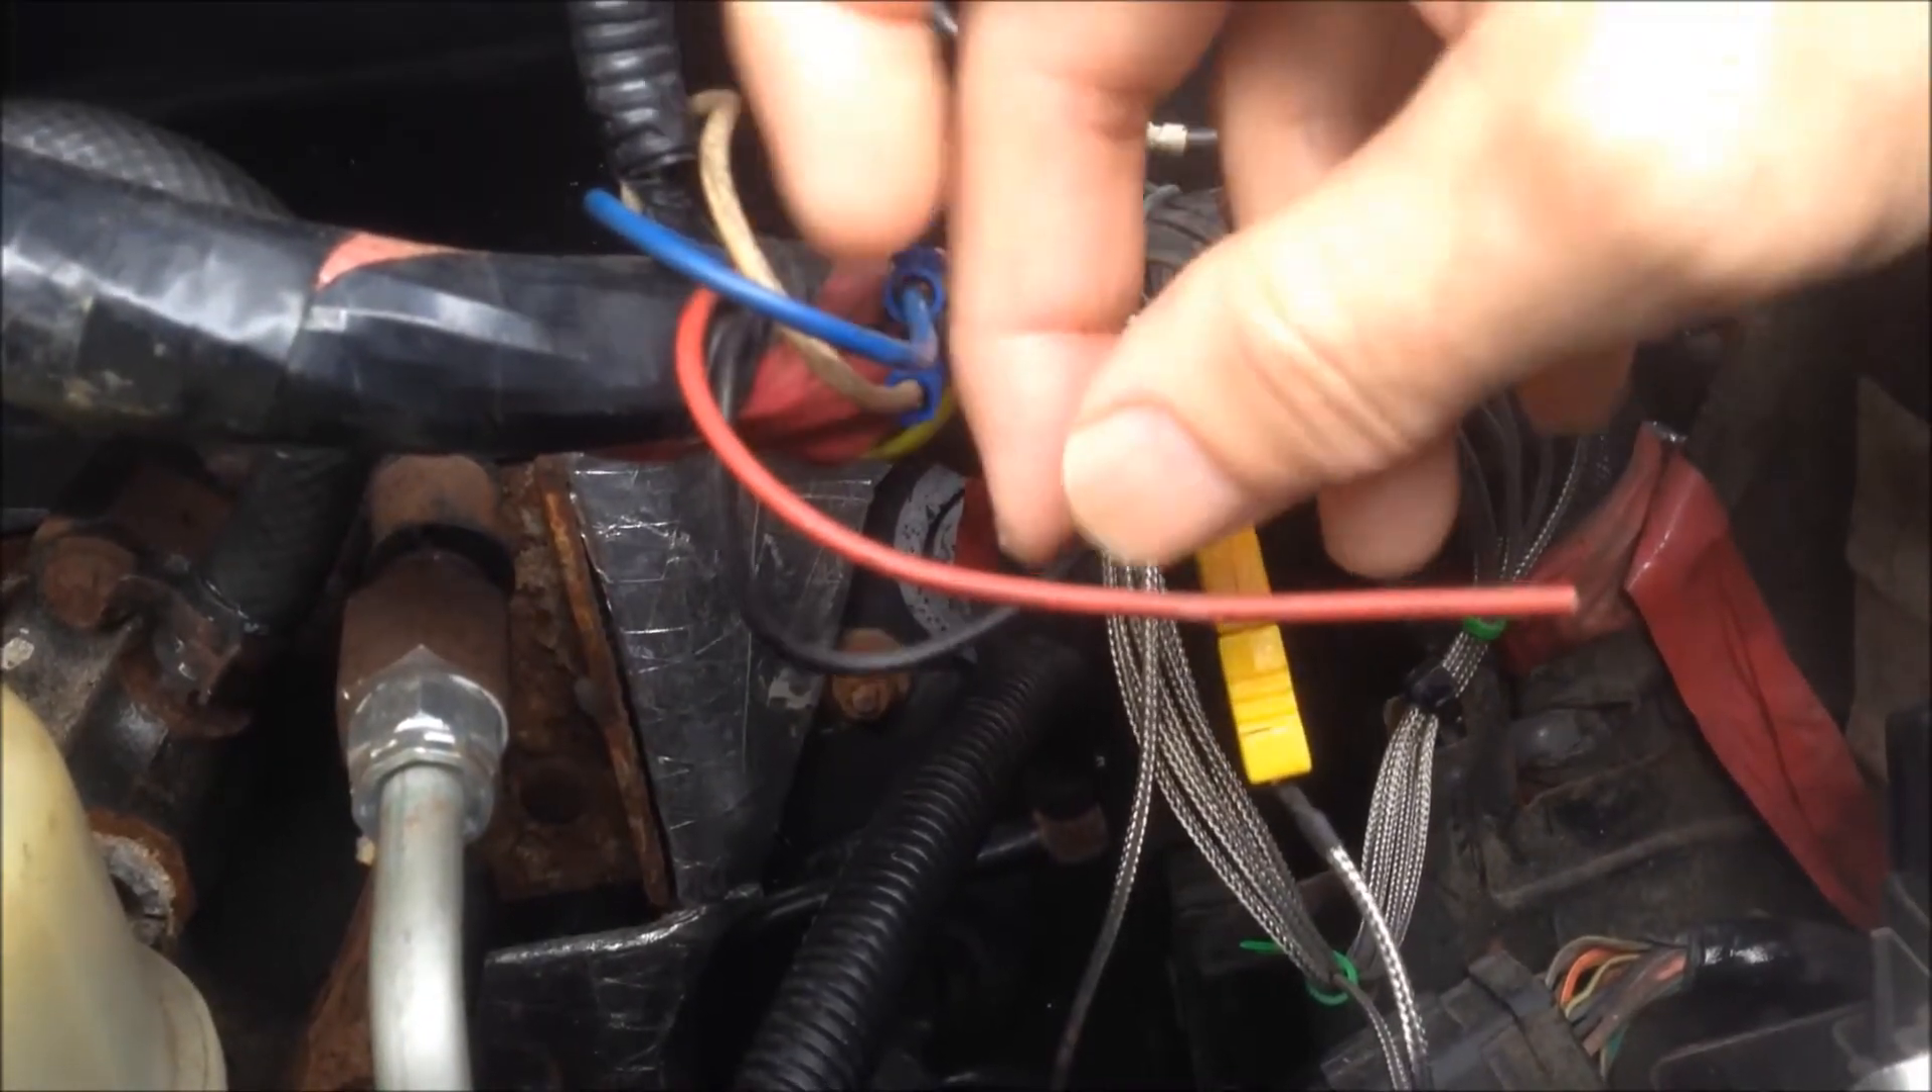You can see there's some wires here that are not terminated.